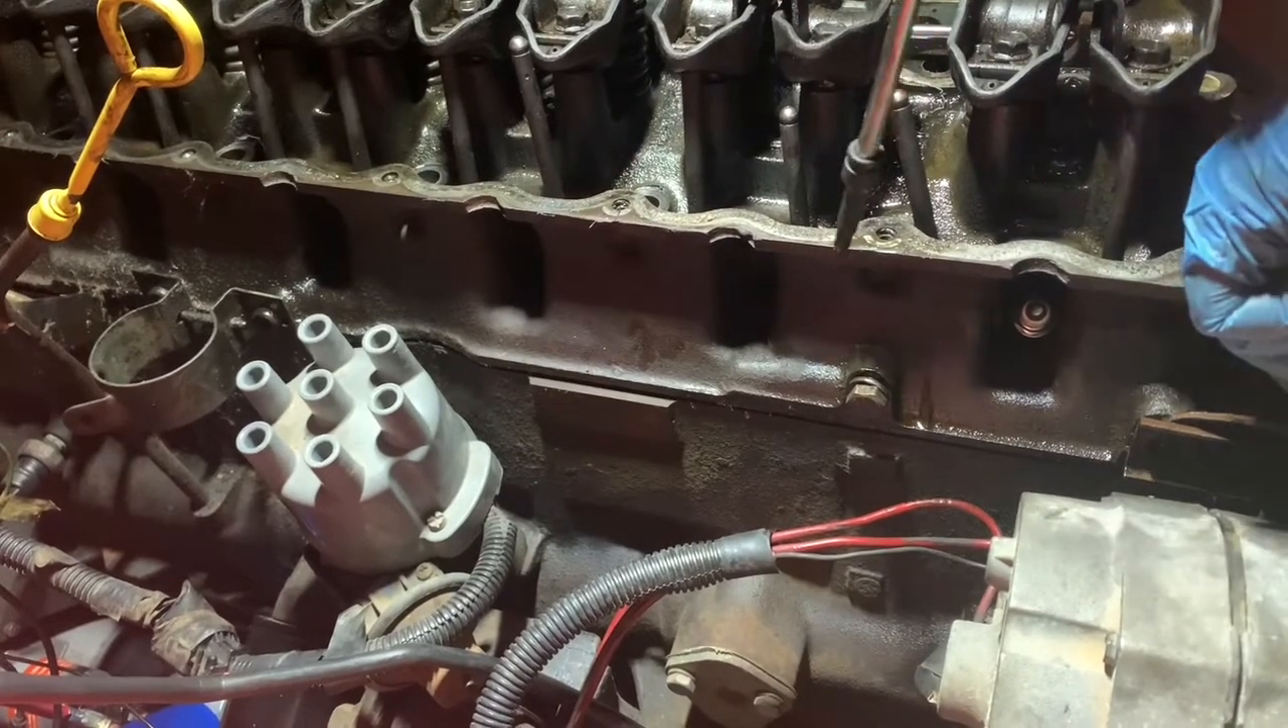I did take all my plug wires off just so they're out of the way.